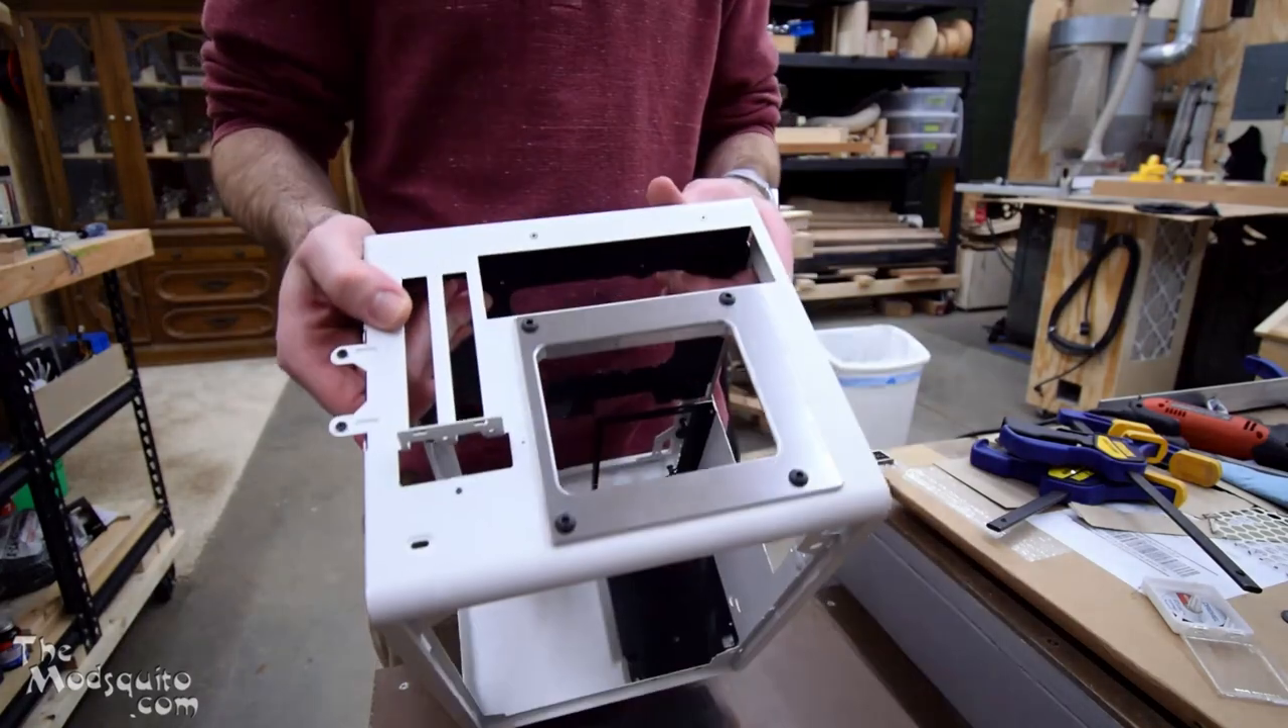I just have this nice little plate, basically, that covers up the hole that I just cut out.